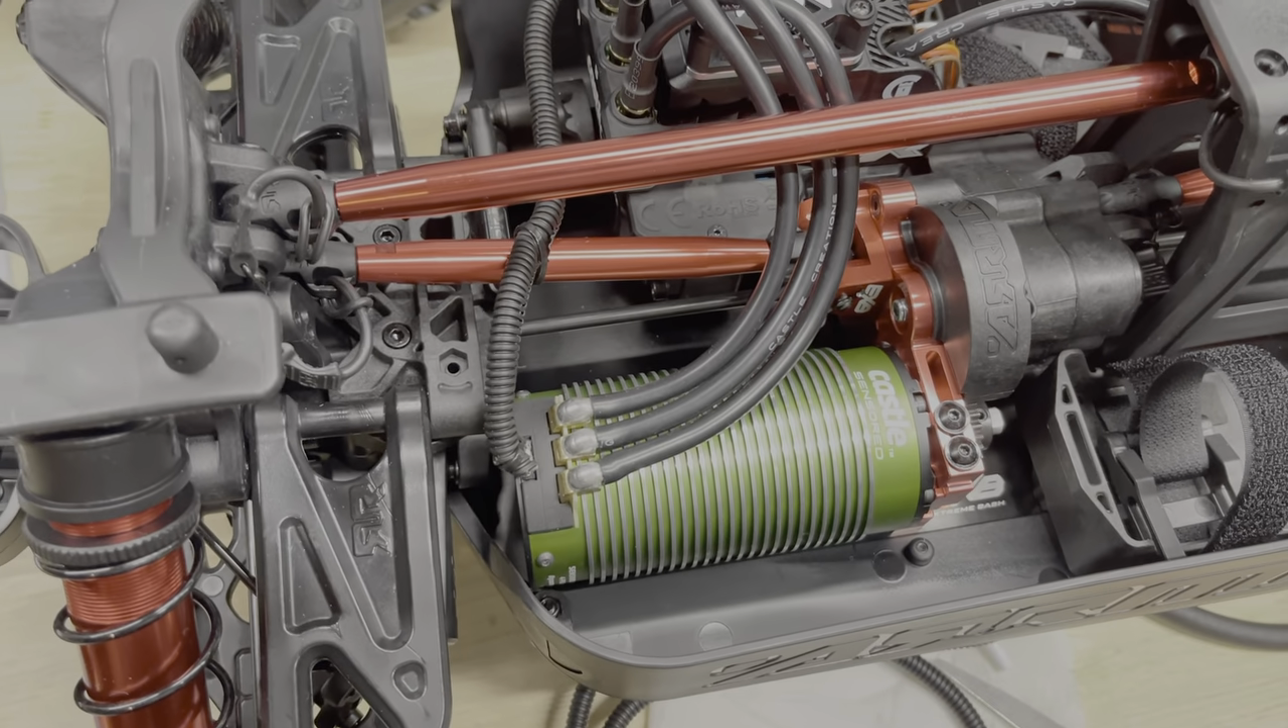I think with the motor in that completes this build.